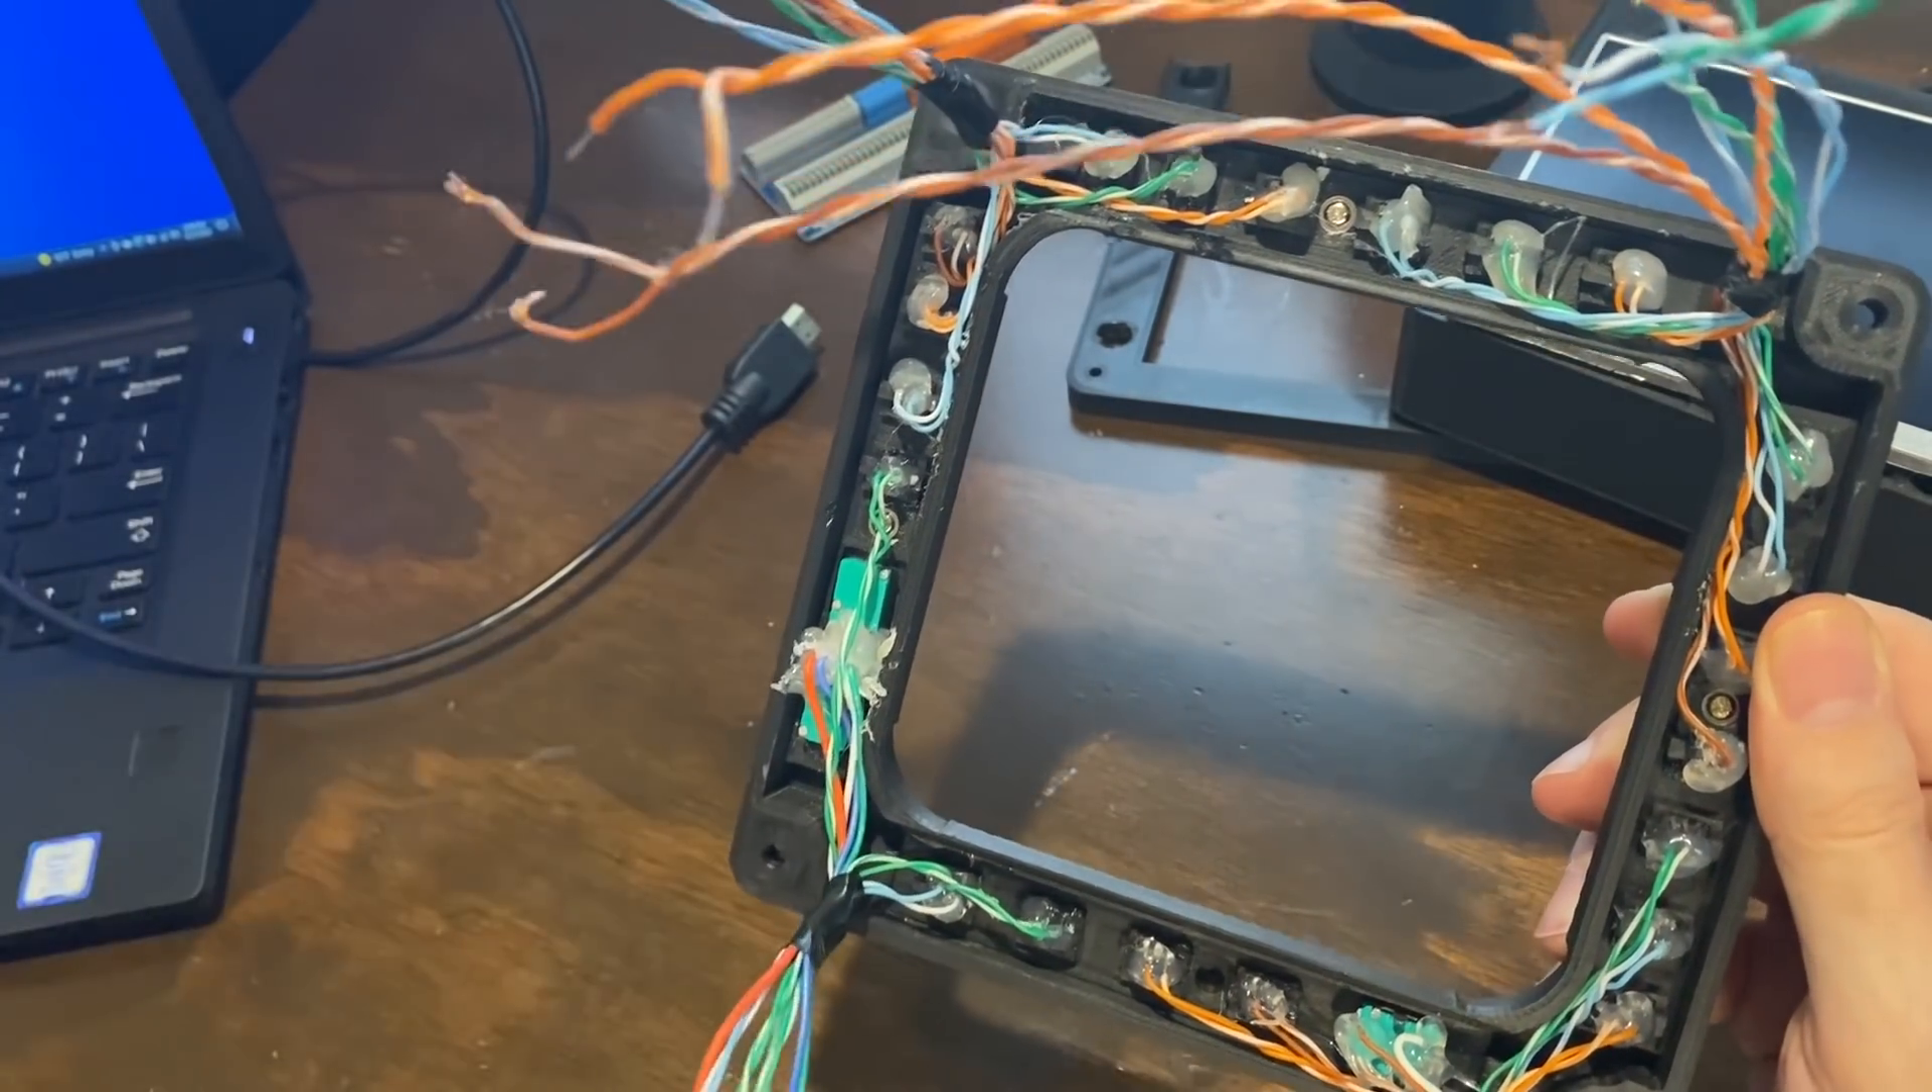Uh so went ahead and got all the wiring hooked up here.